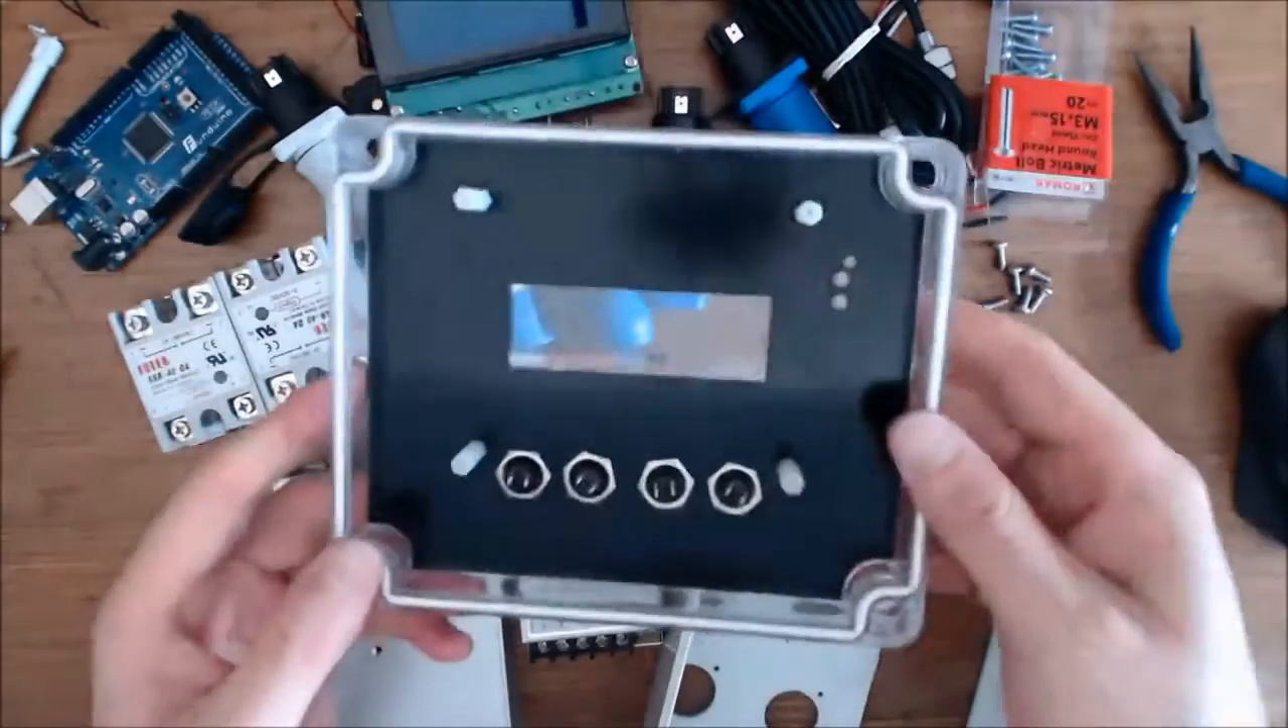So we've got our box with our buttons in there.